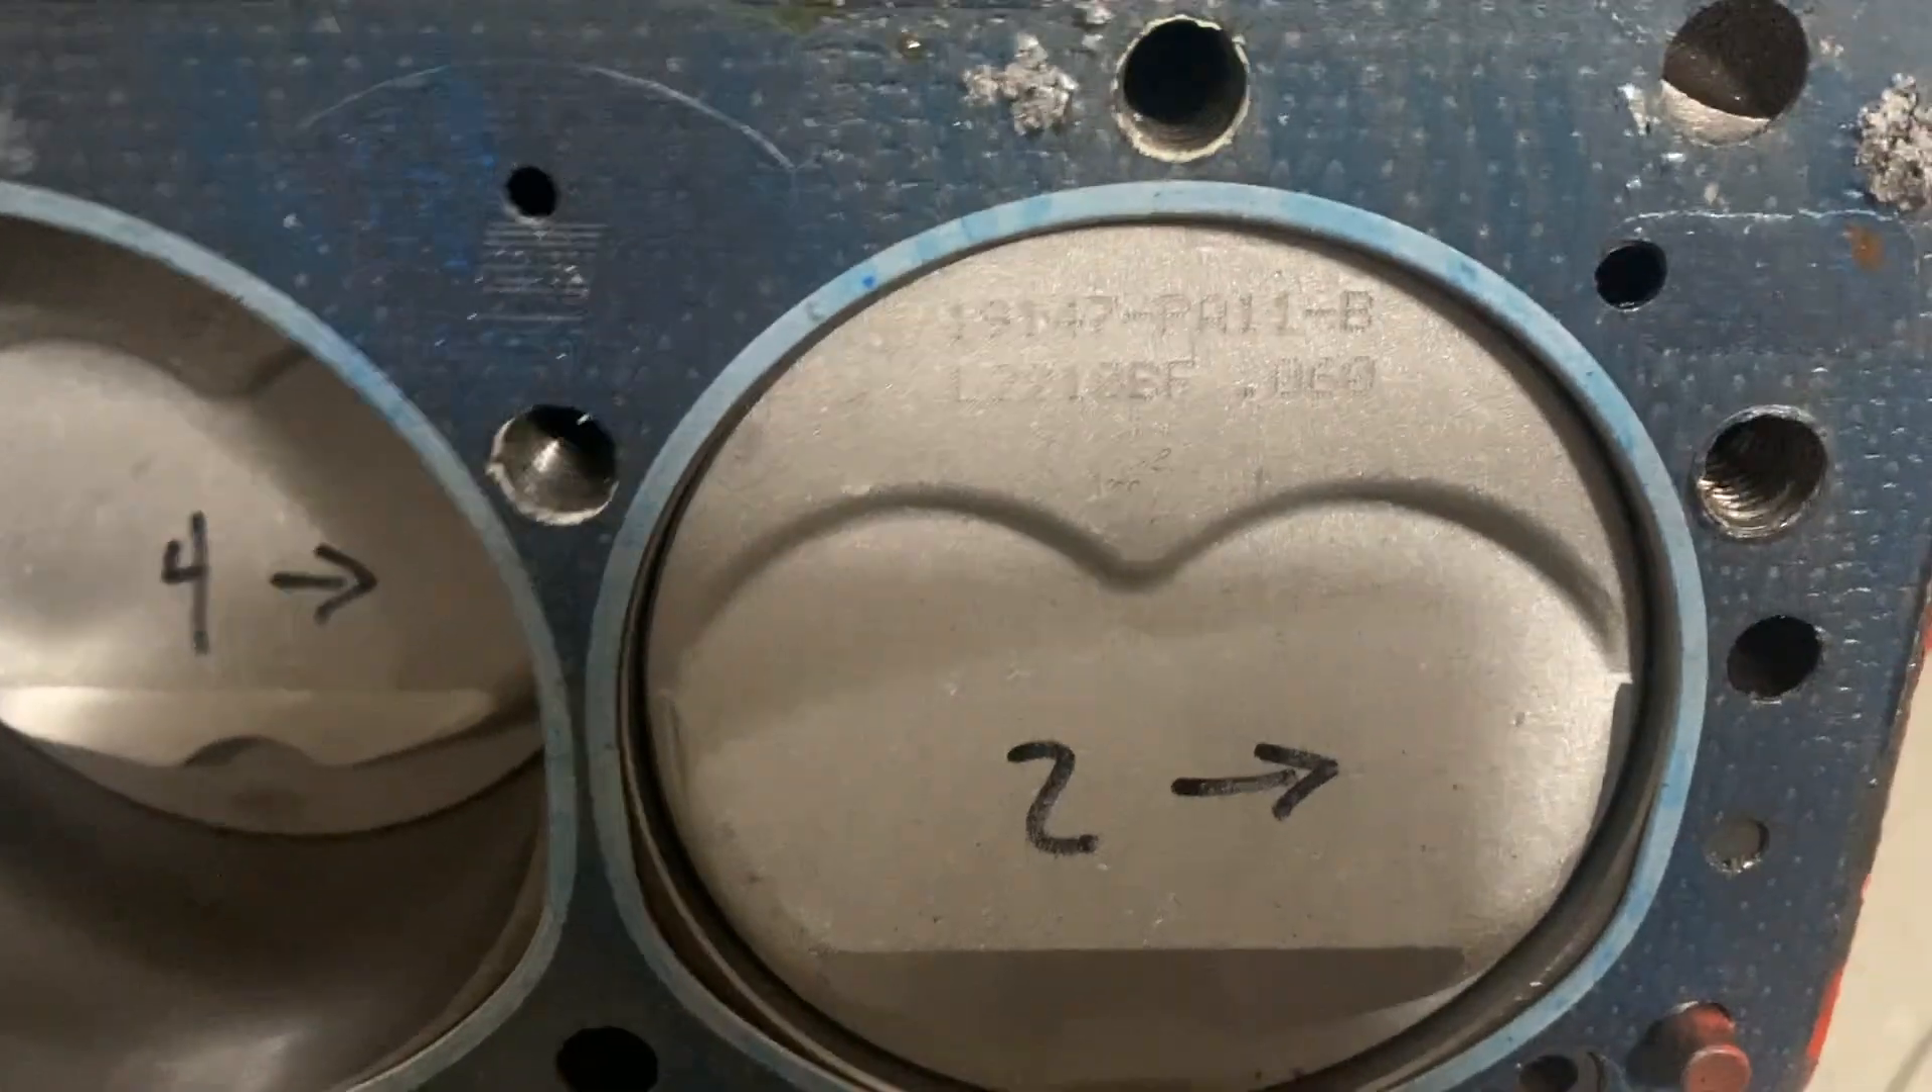So now that I got the heads off, you can see these are the original style DZ -302 pistons.